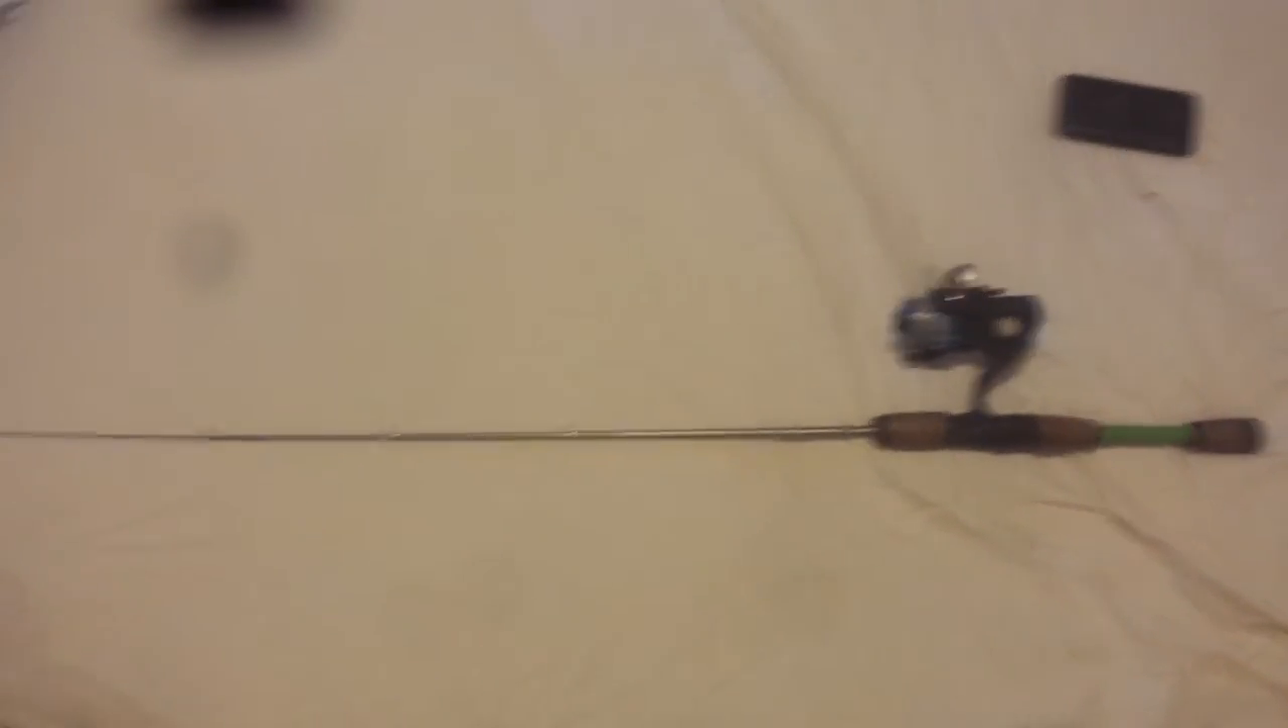I got my reel on my pole.